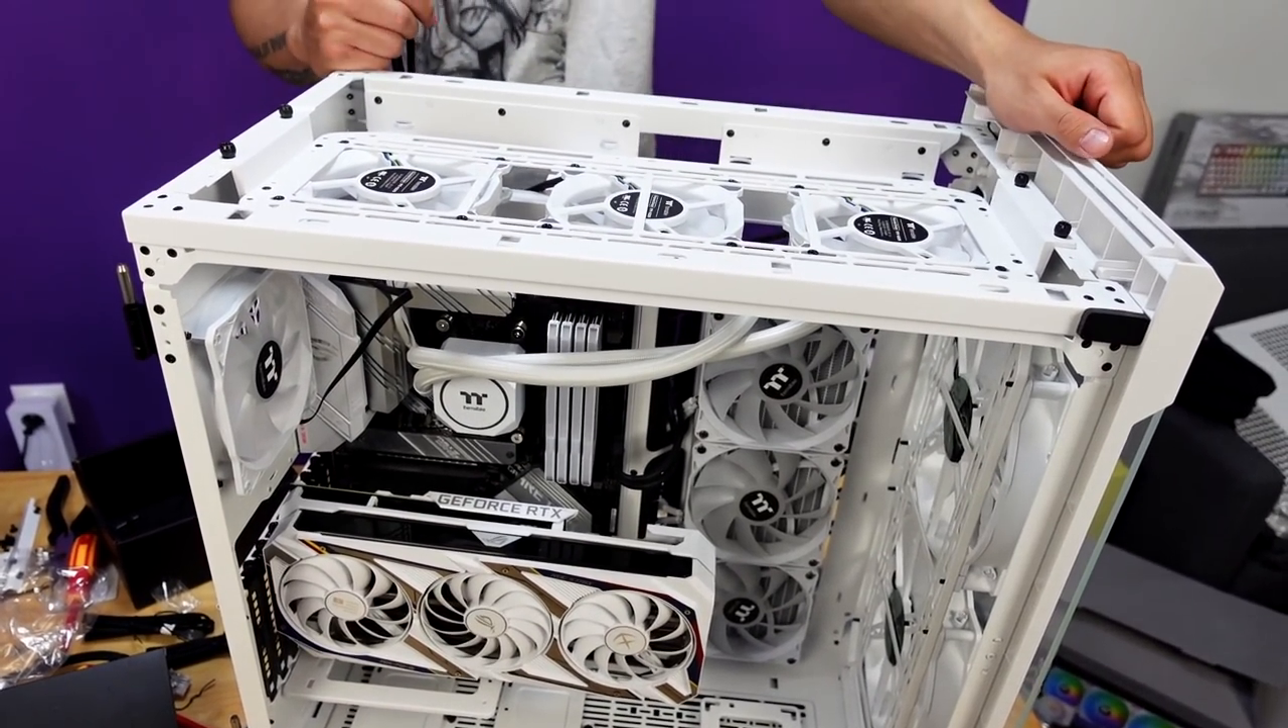Les 3 ventilateurs ont été installés.